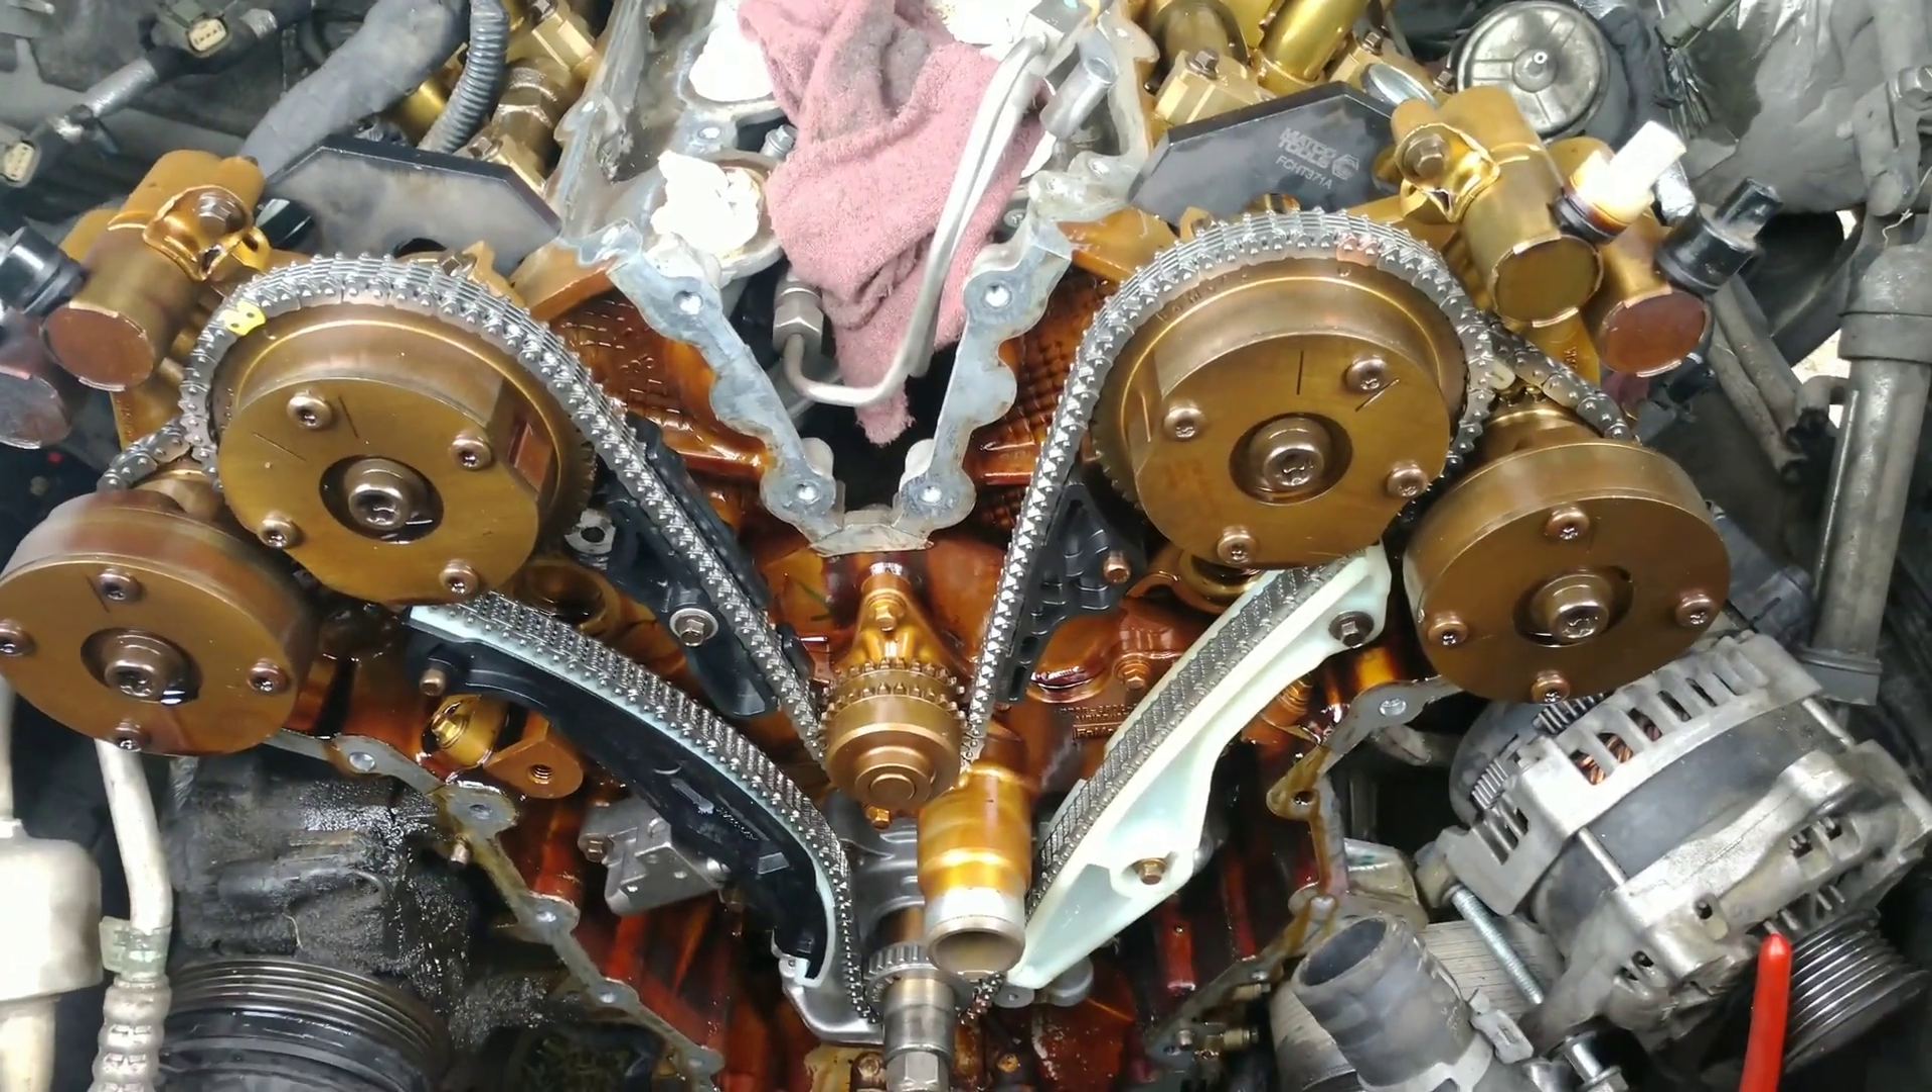All right so we got the new chains tensioners guides all that on and I'm gonna show you the marks.